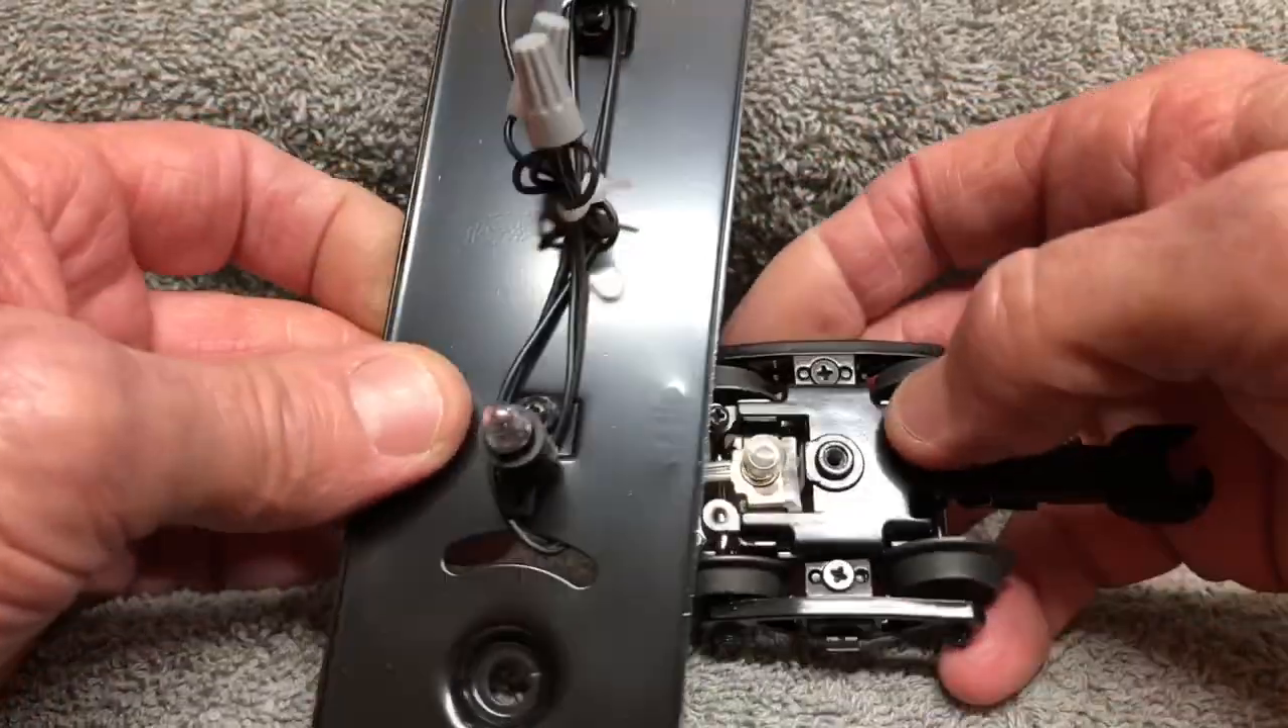We got our truck off. There it is.